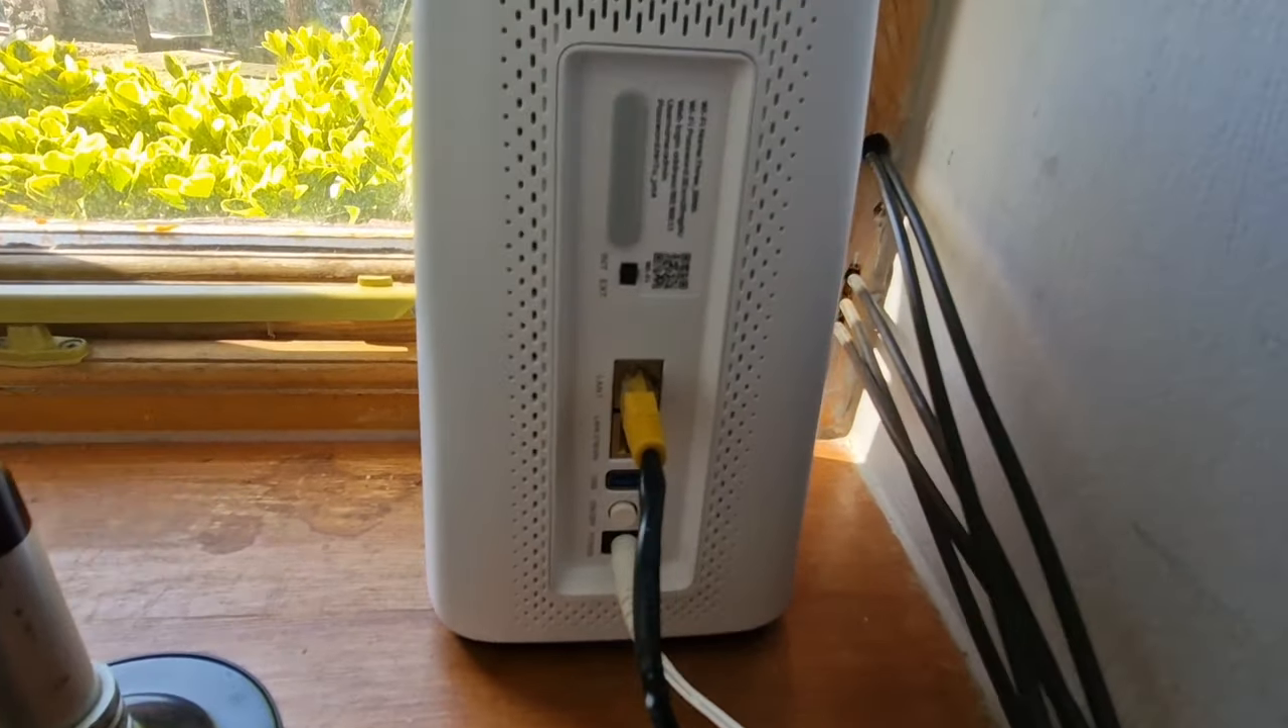We've now got a wired connection to the PC. See the Ethernet cable there. To my PC as well.